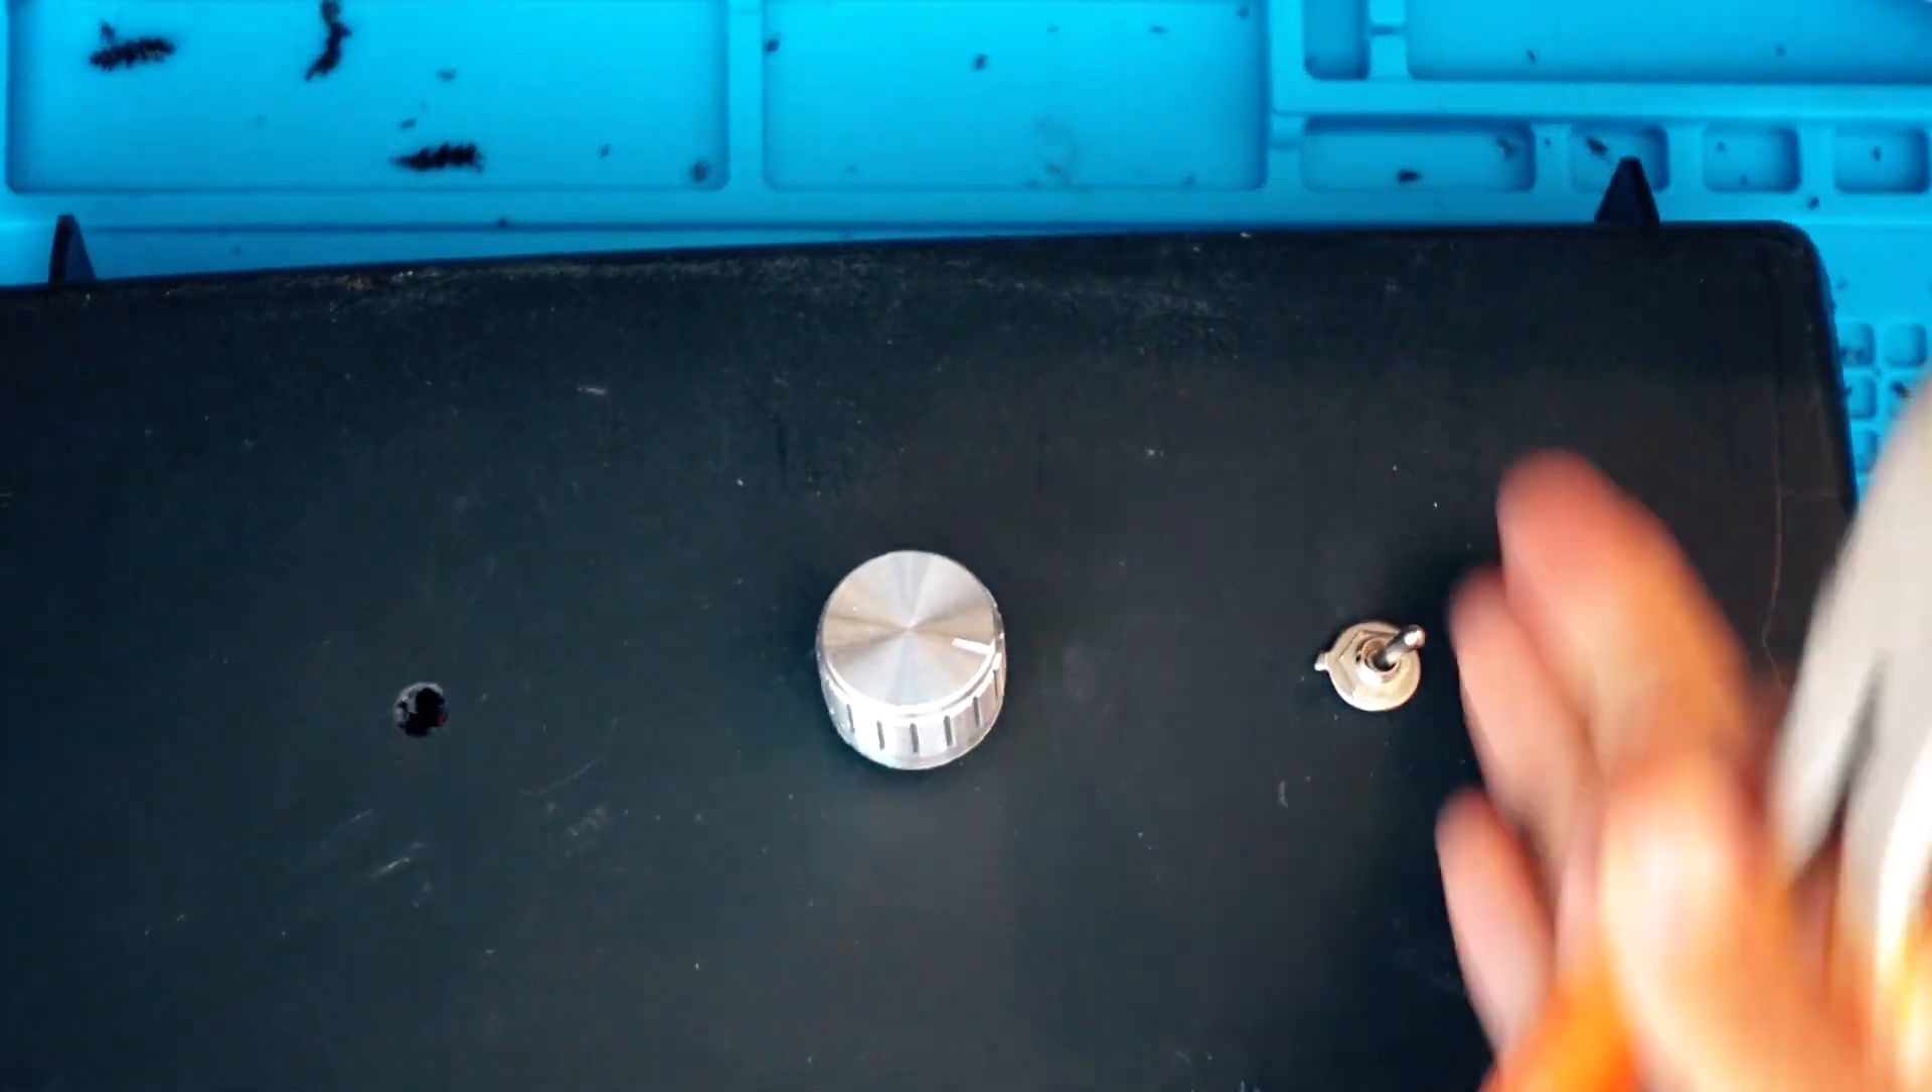So now I put the switch on the side like that.